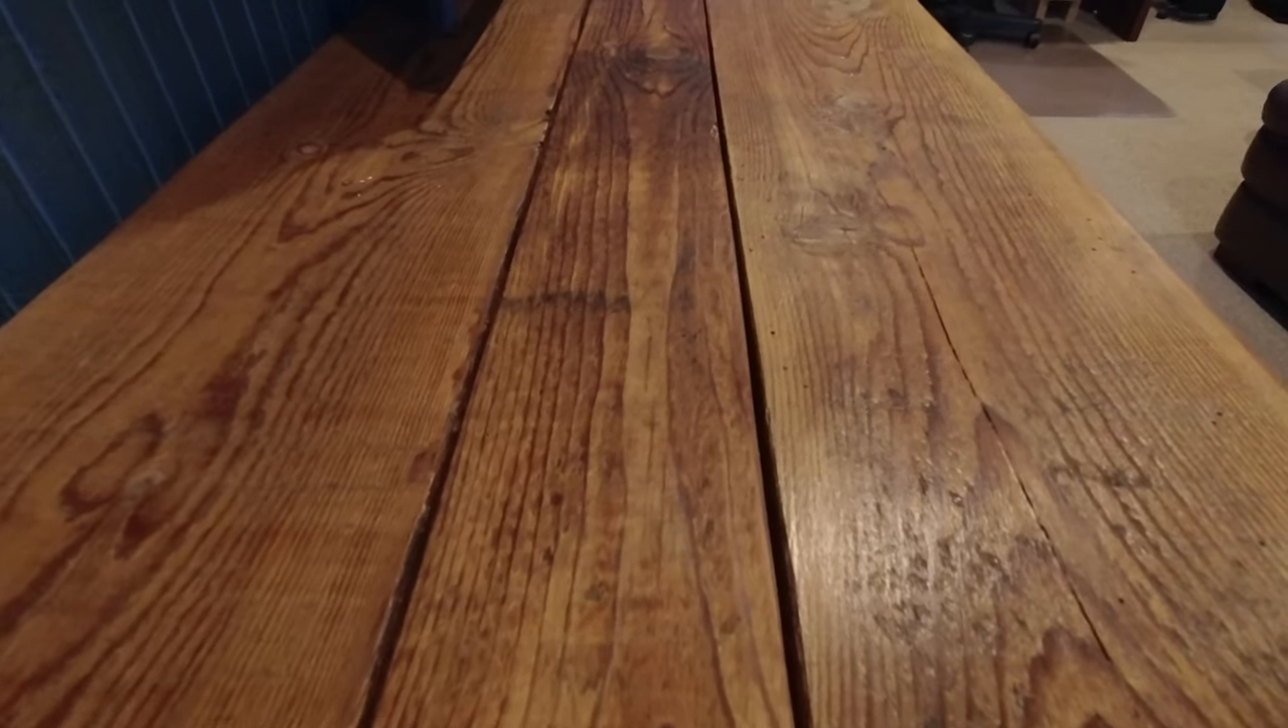Yeah, there's little gaps in between the boards.